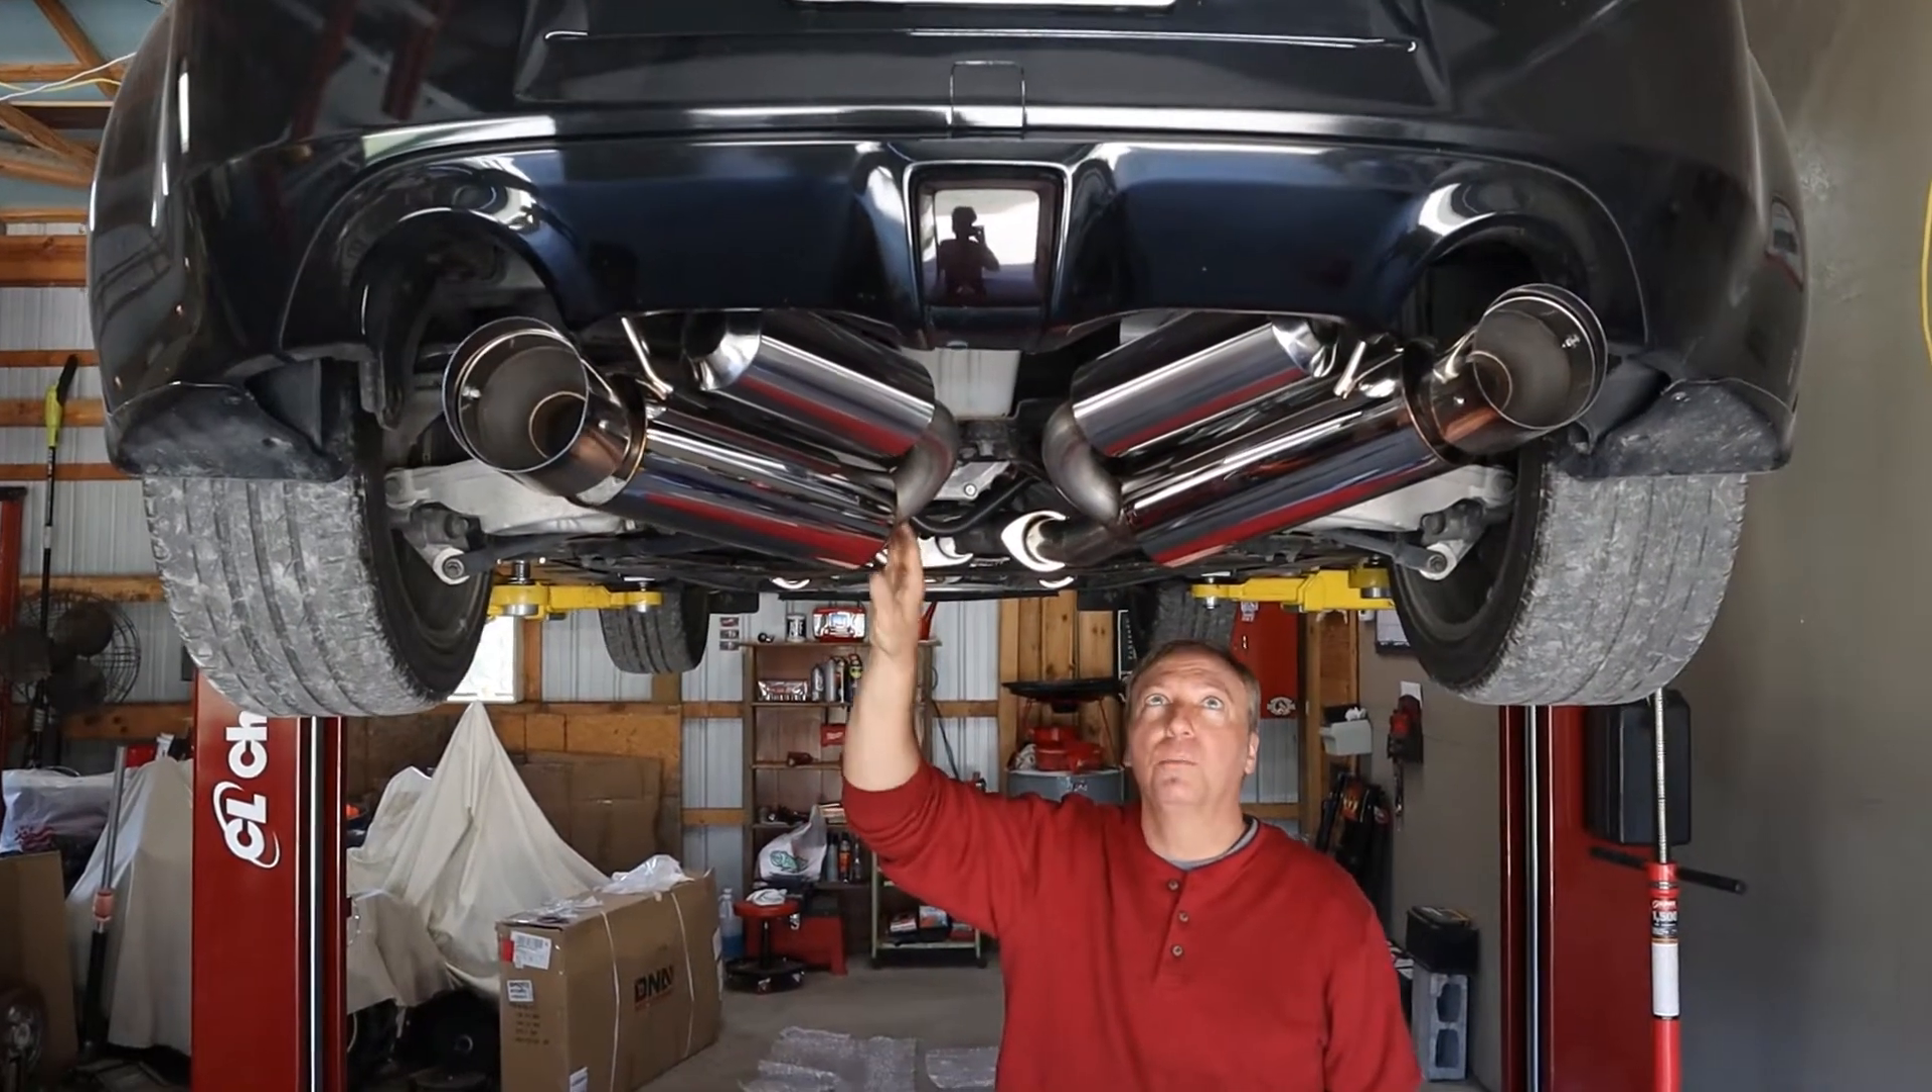Okay, we mocked up the tailpipes and mufflers on the back. And as you can see, they're not centered with the cutouts on the rear bumper.